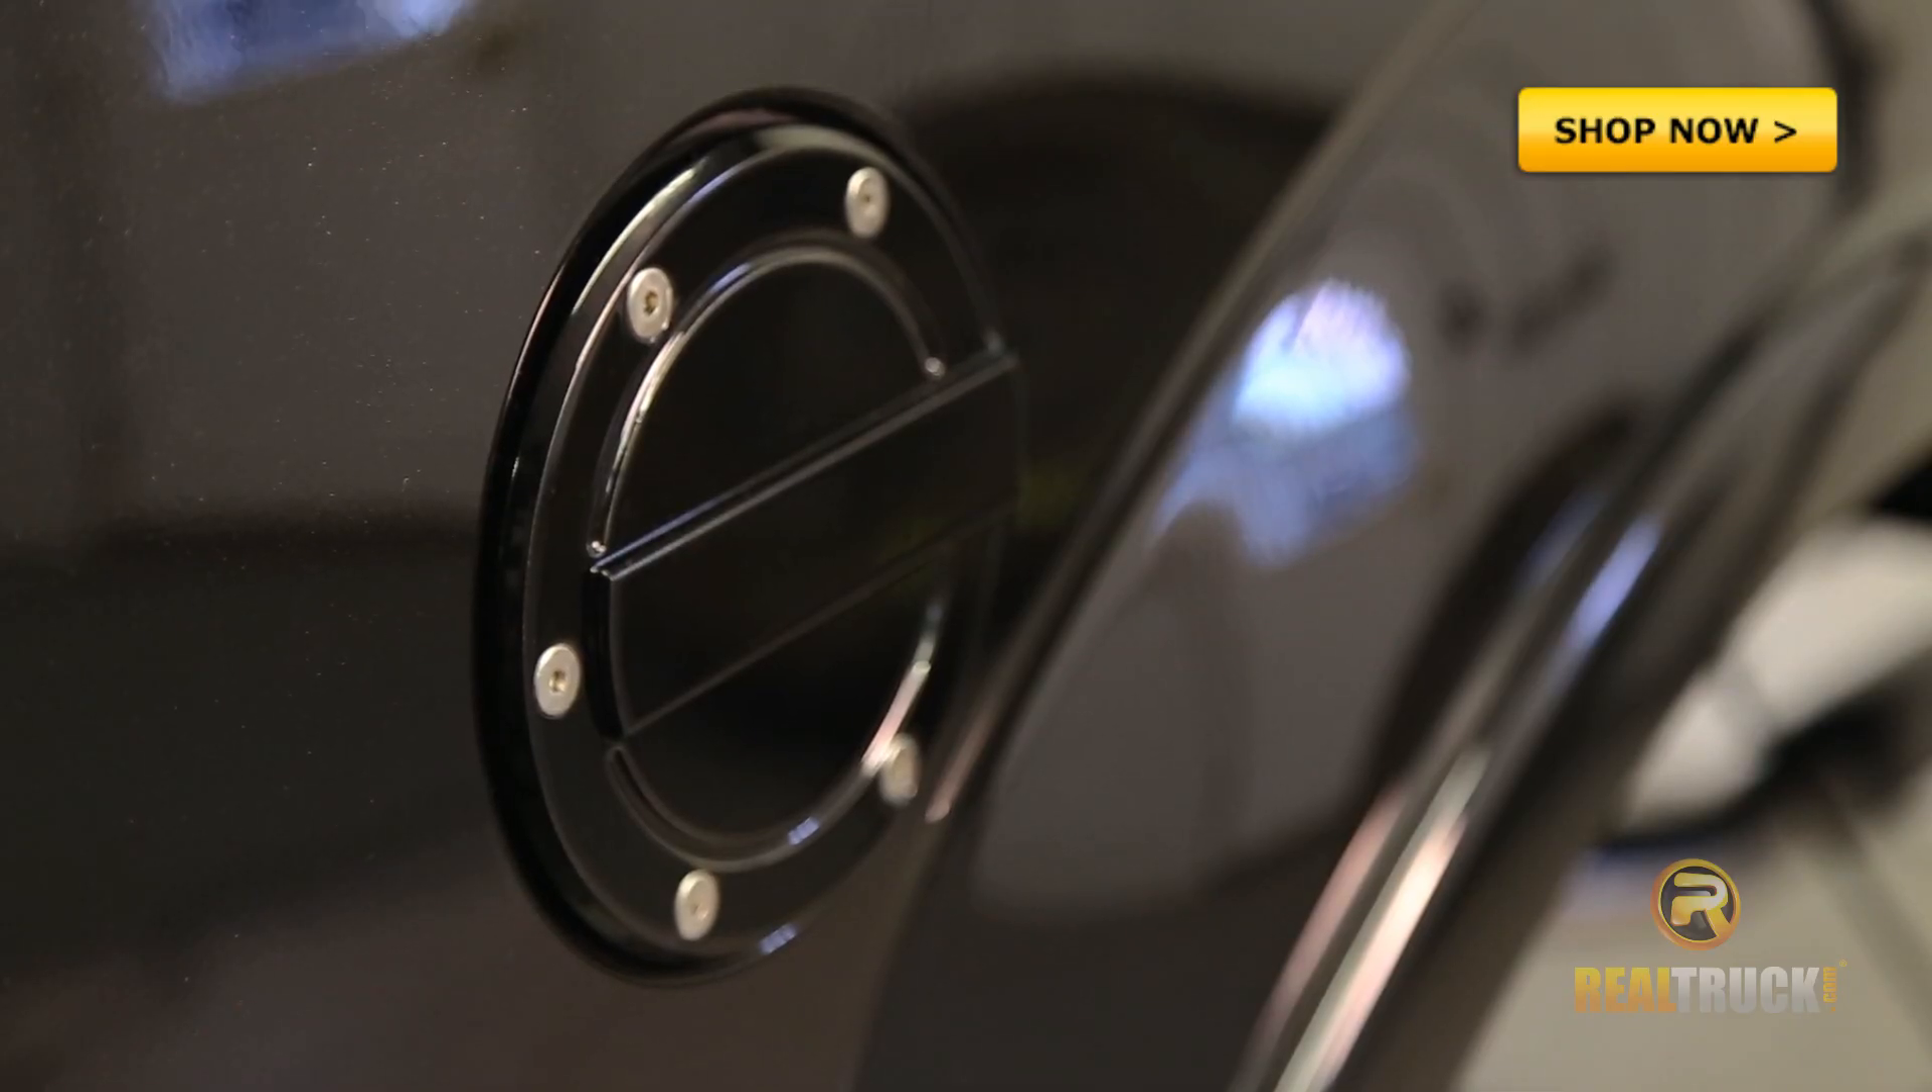This completes our installation of the Billet Style Fuel Door from AMI on our 2013 F -150.